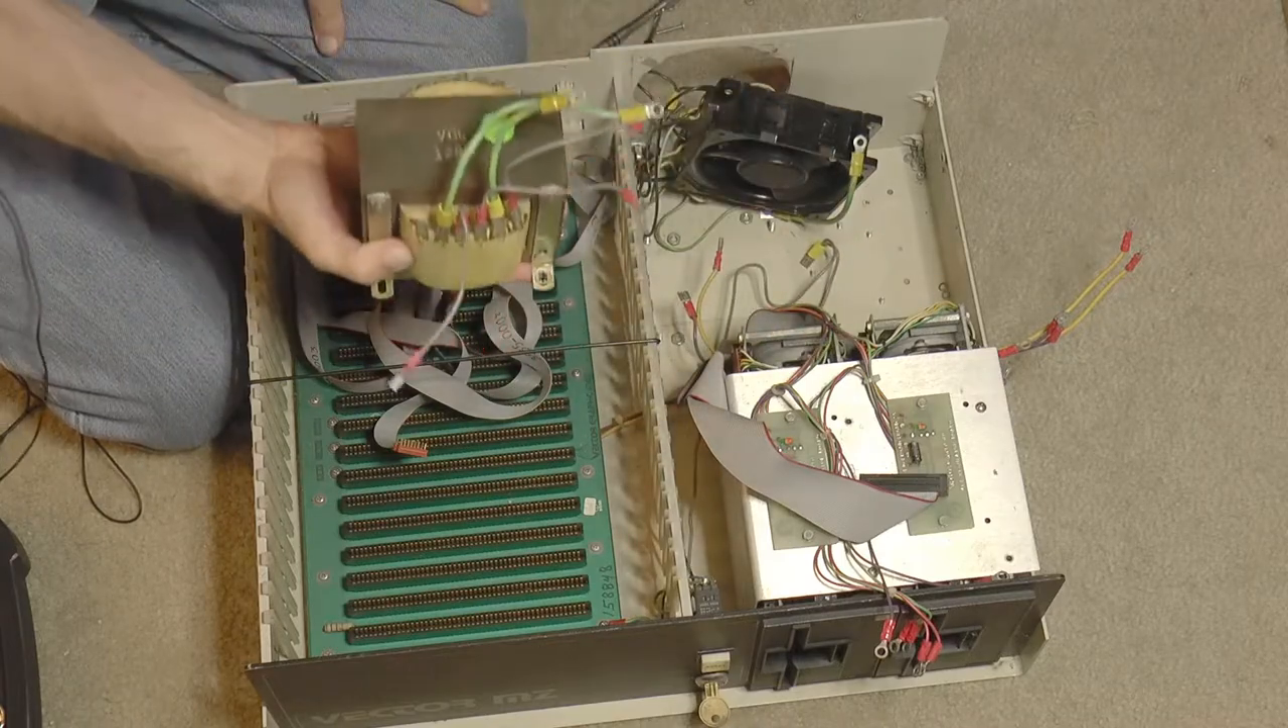So we lift the transformer out, up and out. Okay. There we go.